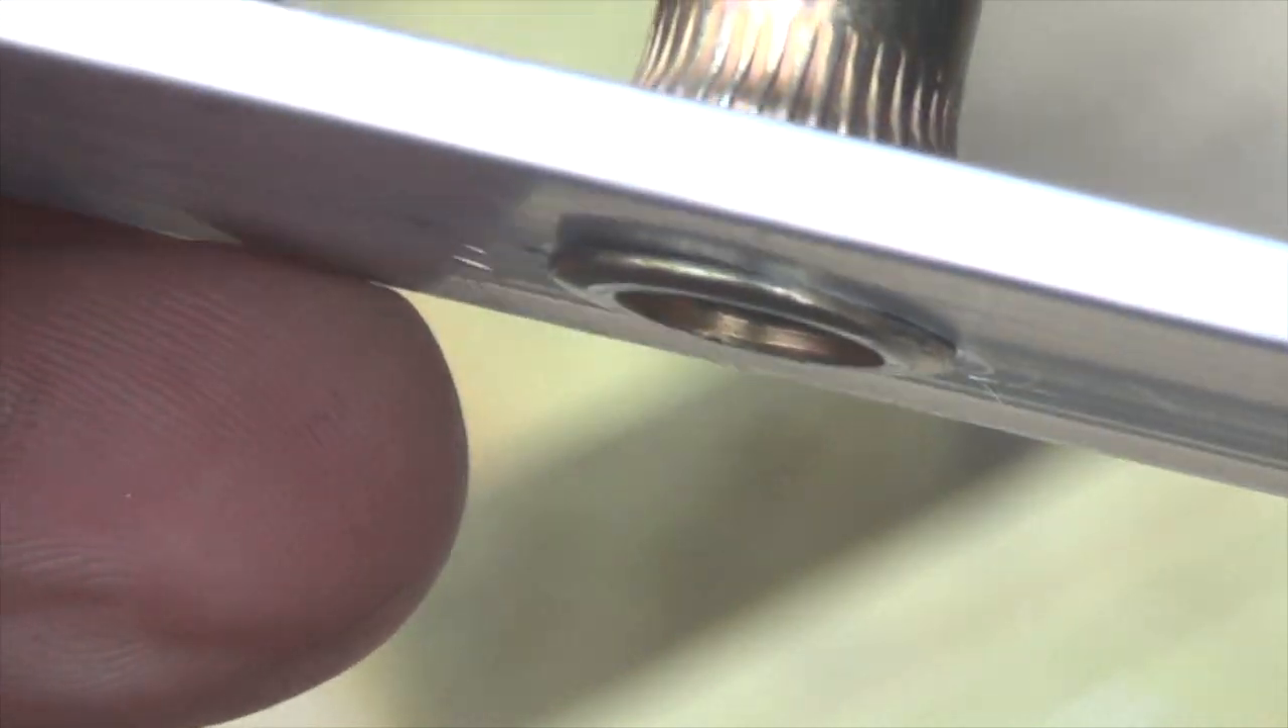And you basically have the rivnut in place in the sheet metal.